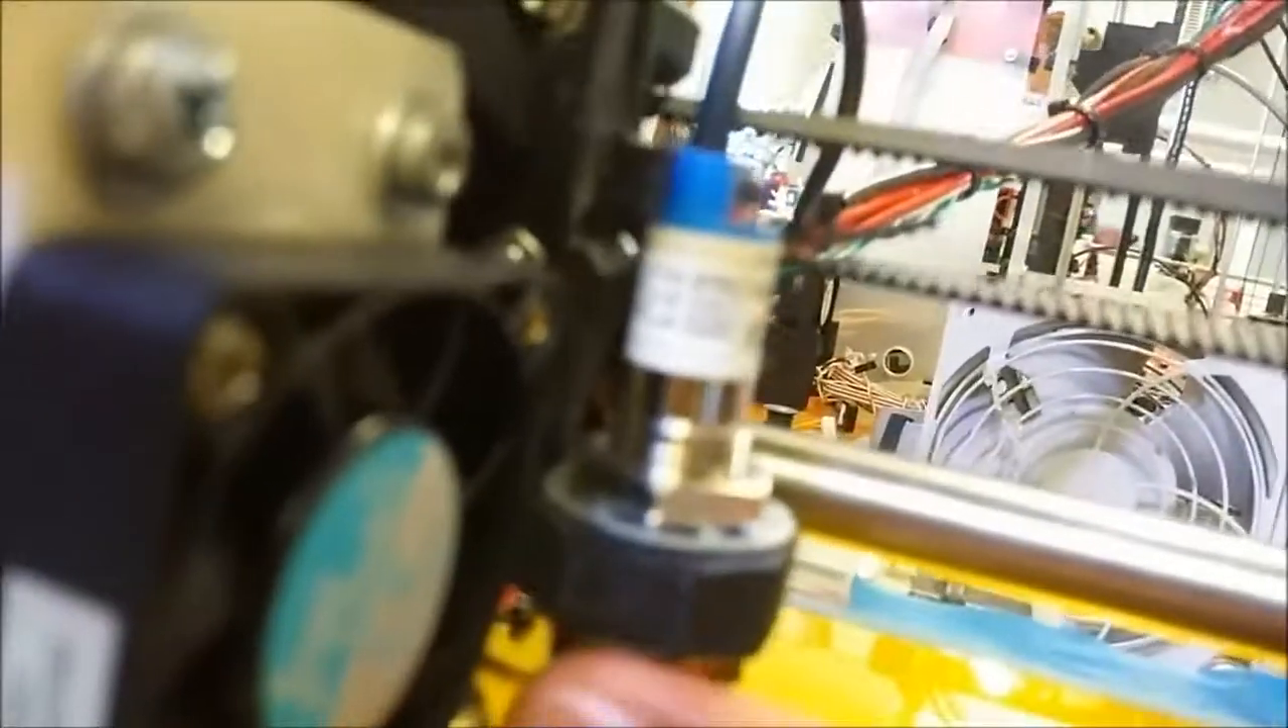Proximity sensor is mounted onto the proximity sensor bracket.